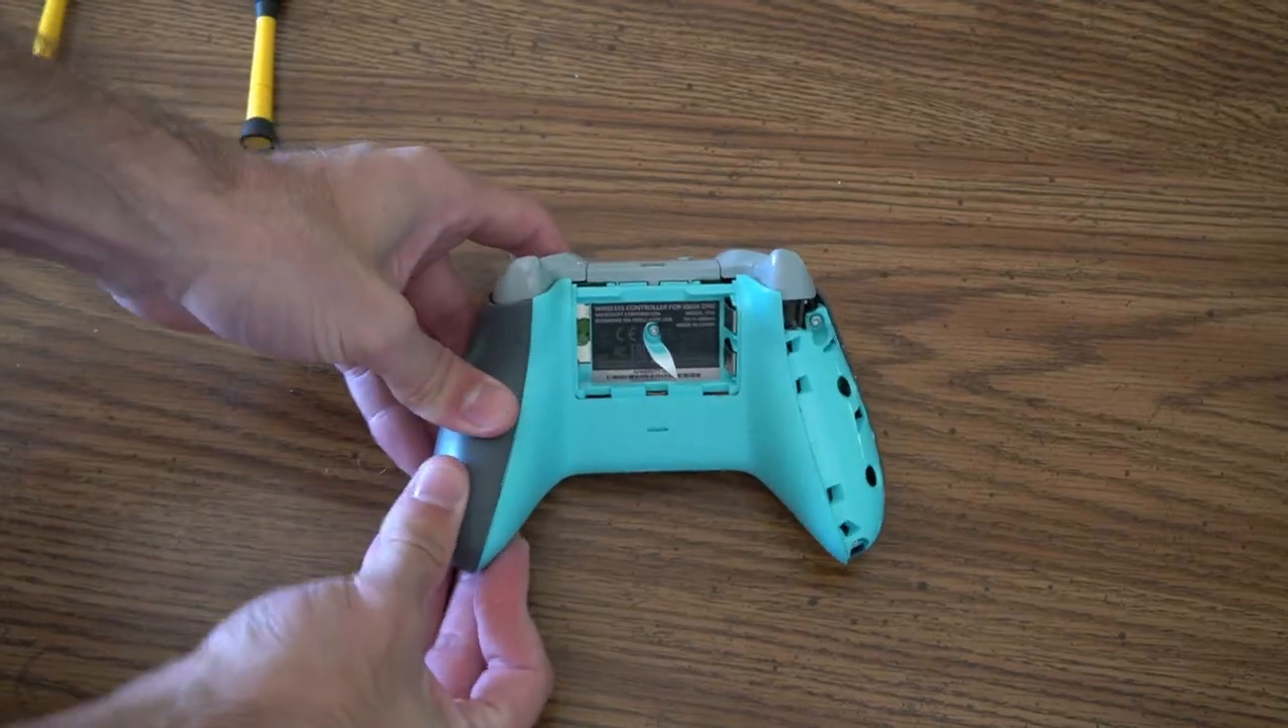The only thing you have to do now is put on these little side covers.